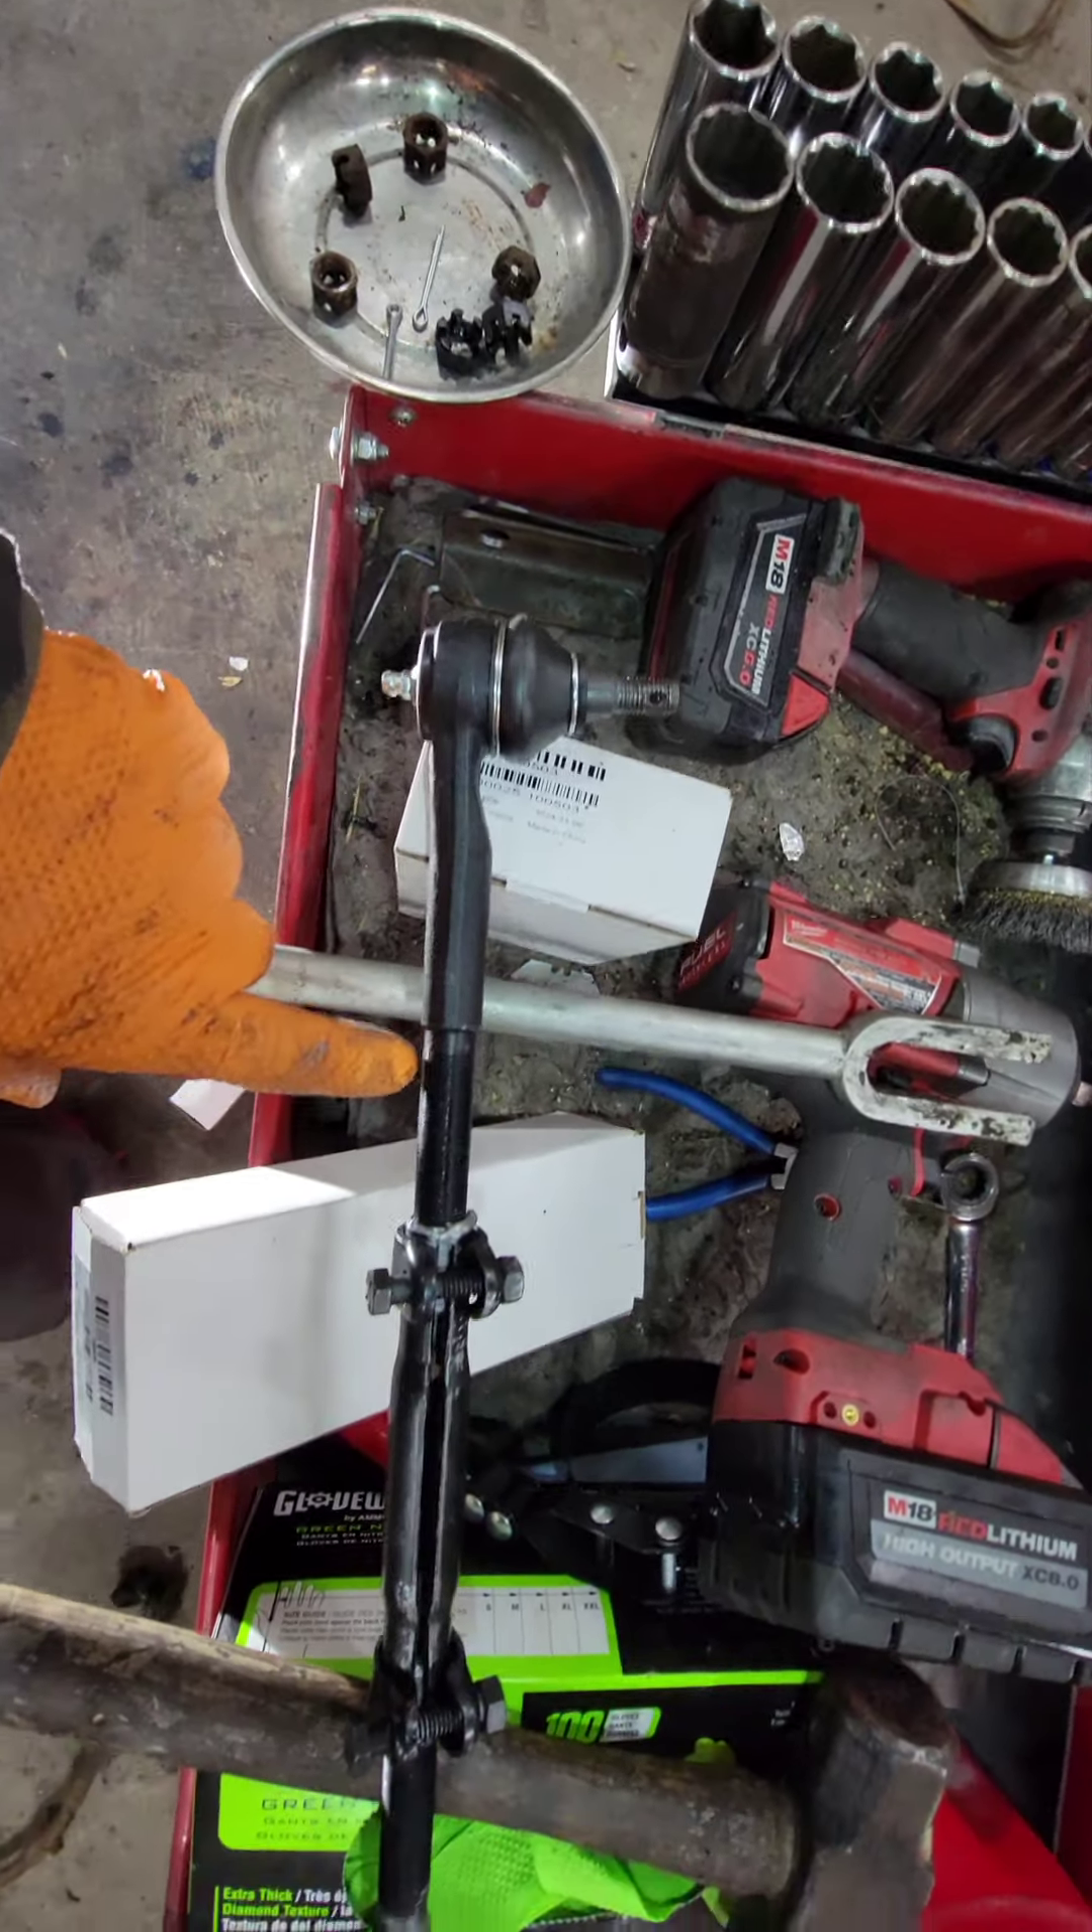Here's our assembled tie rod left hand thread right hand thread.